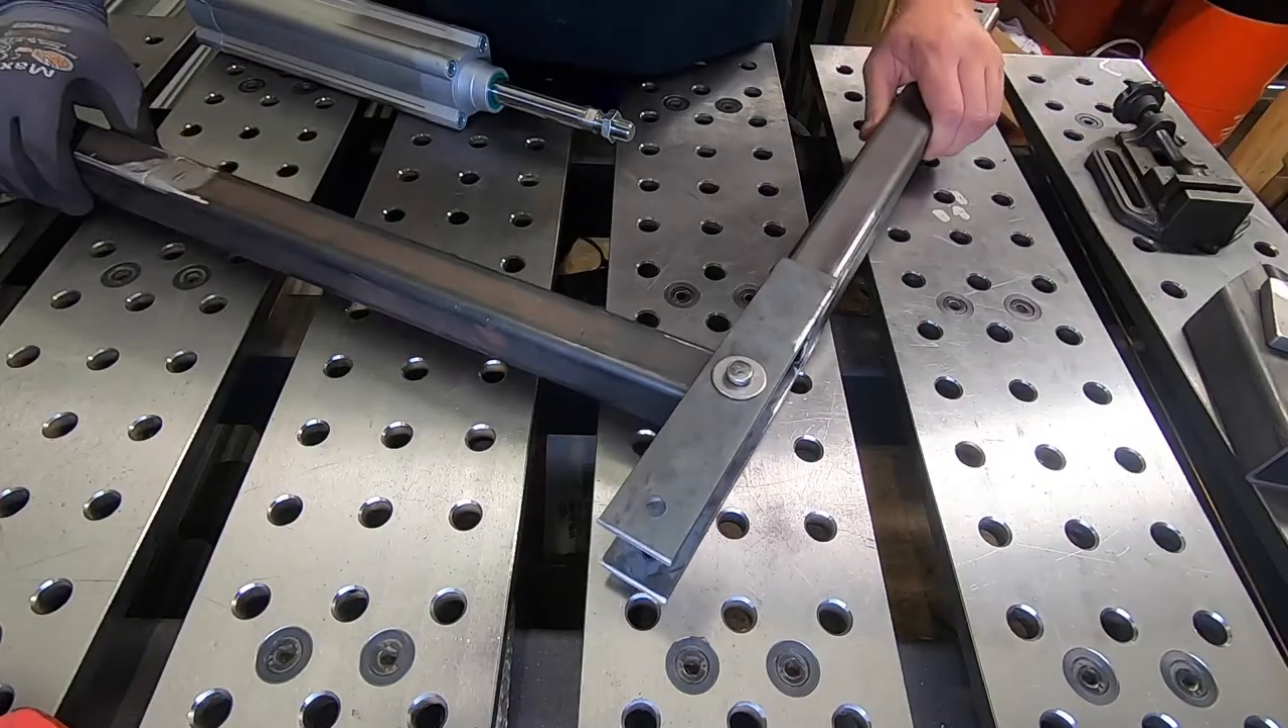Well that's the knuckle of the digger arm complete there.